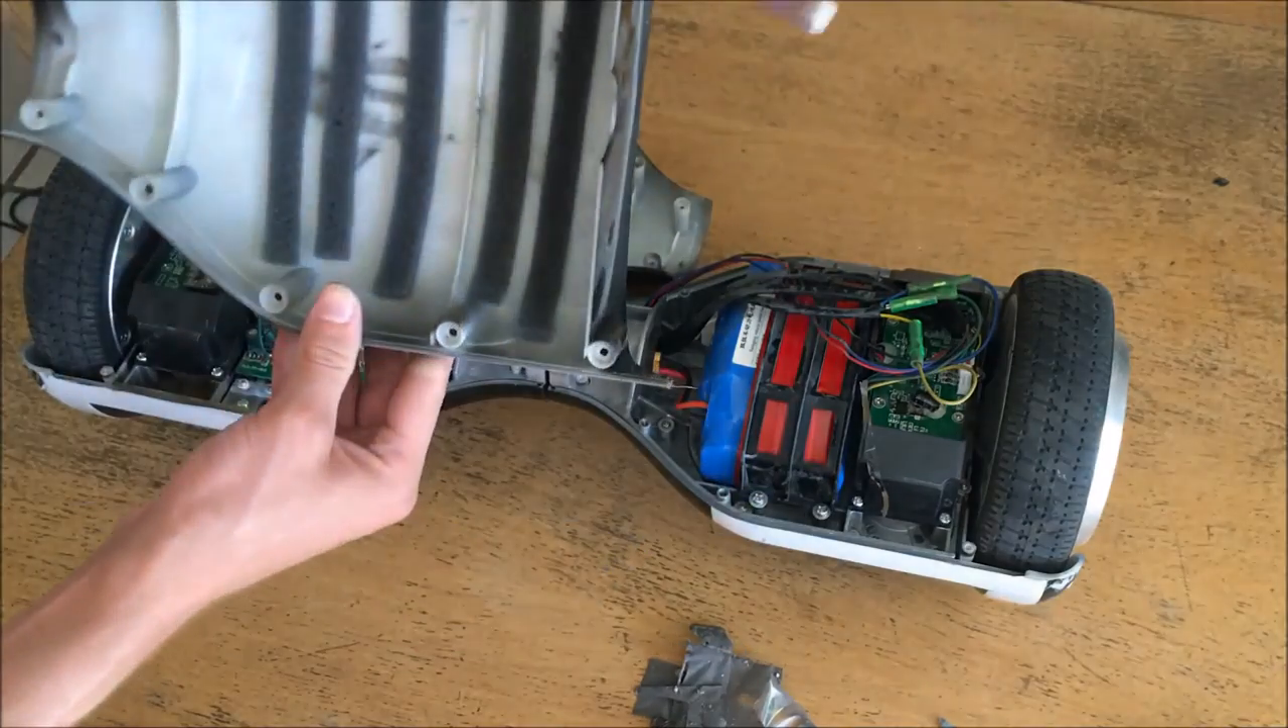I've also placed some foam weather stripping inside the underside of this hoverboard.